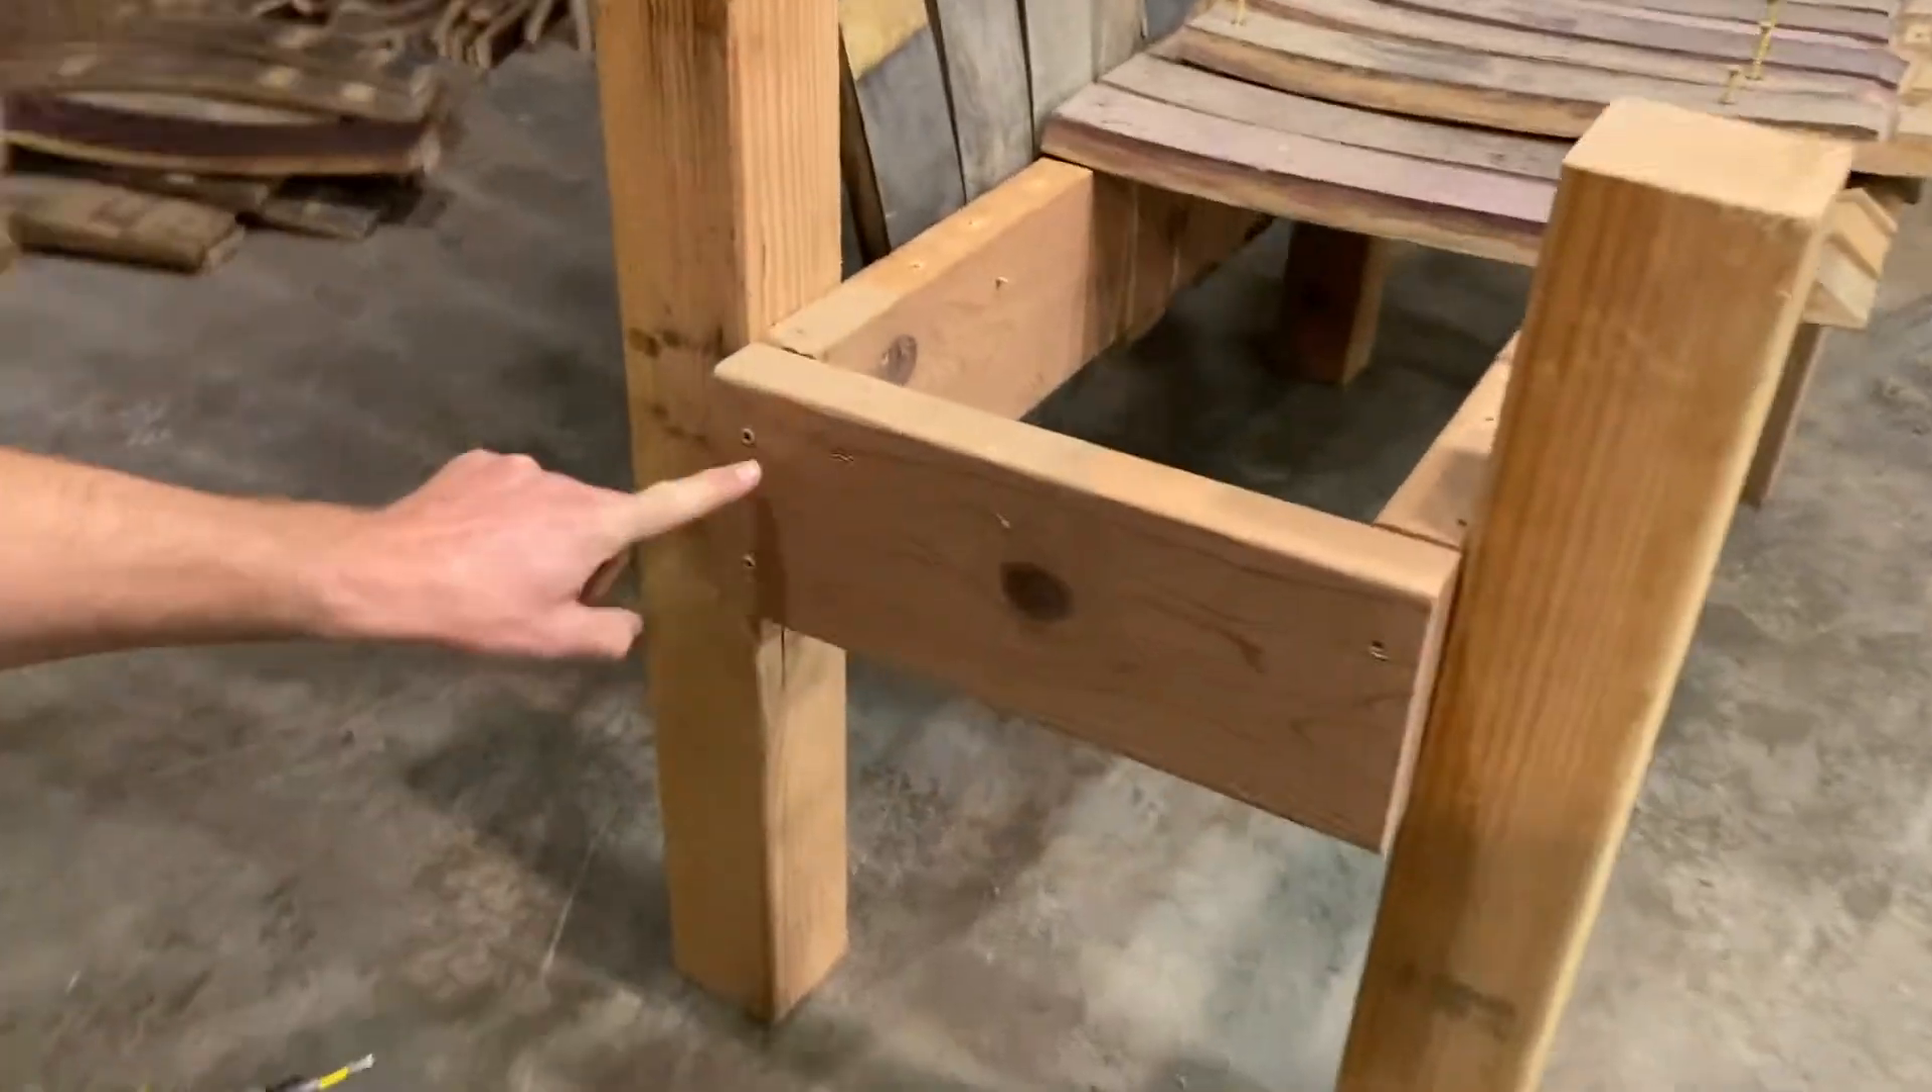So now I have the base piece built.